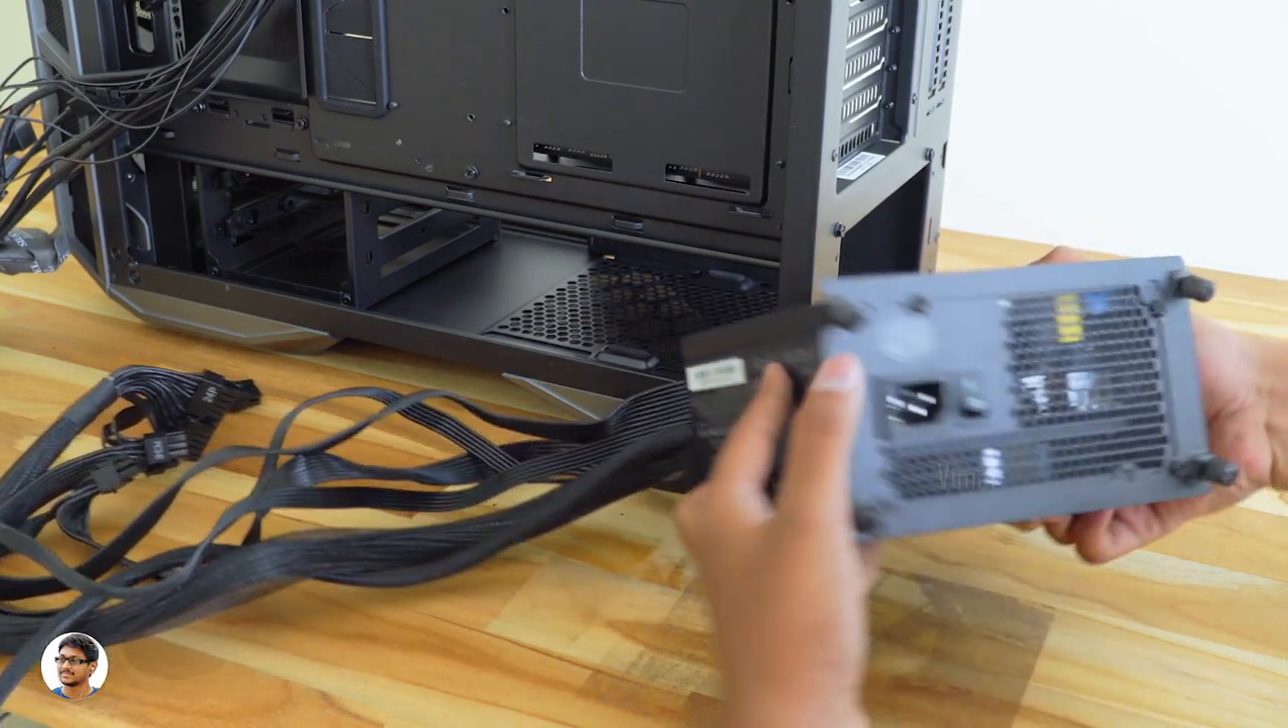We're almost done with the assembling guys. The final thing left to do is install the power supply.